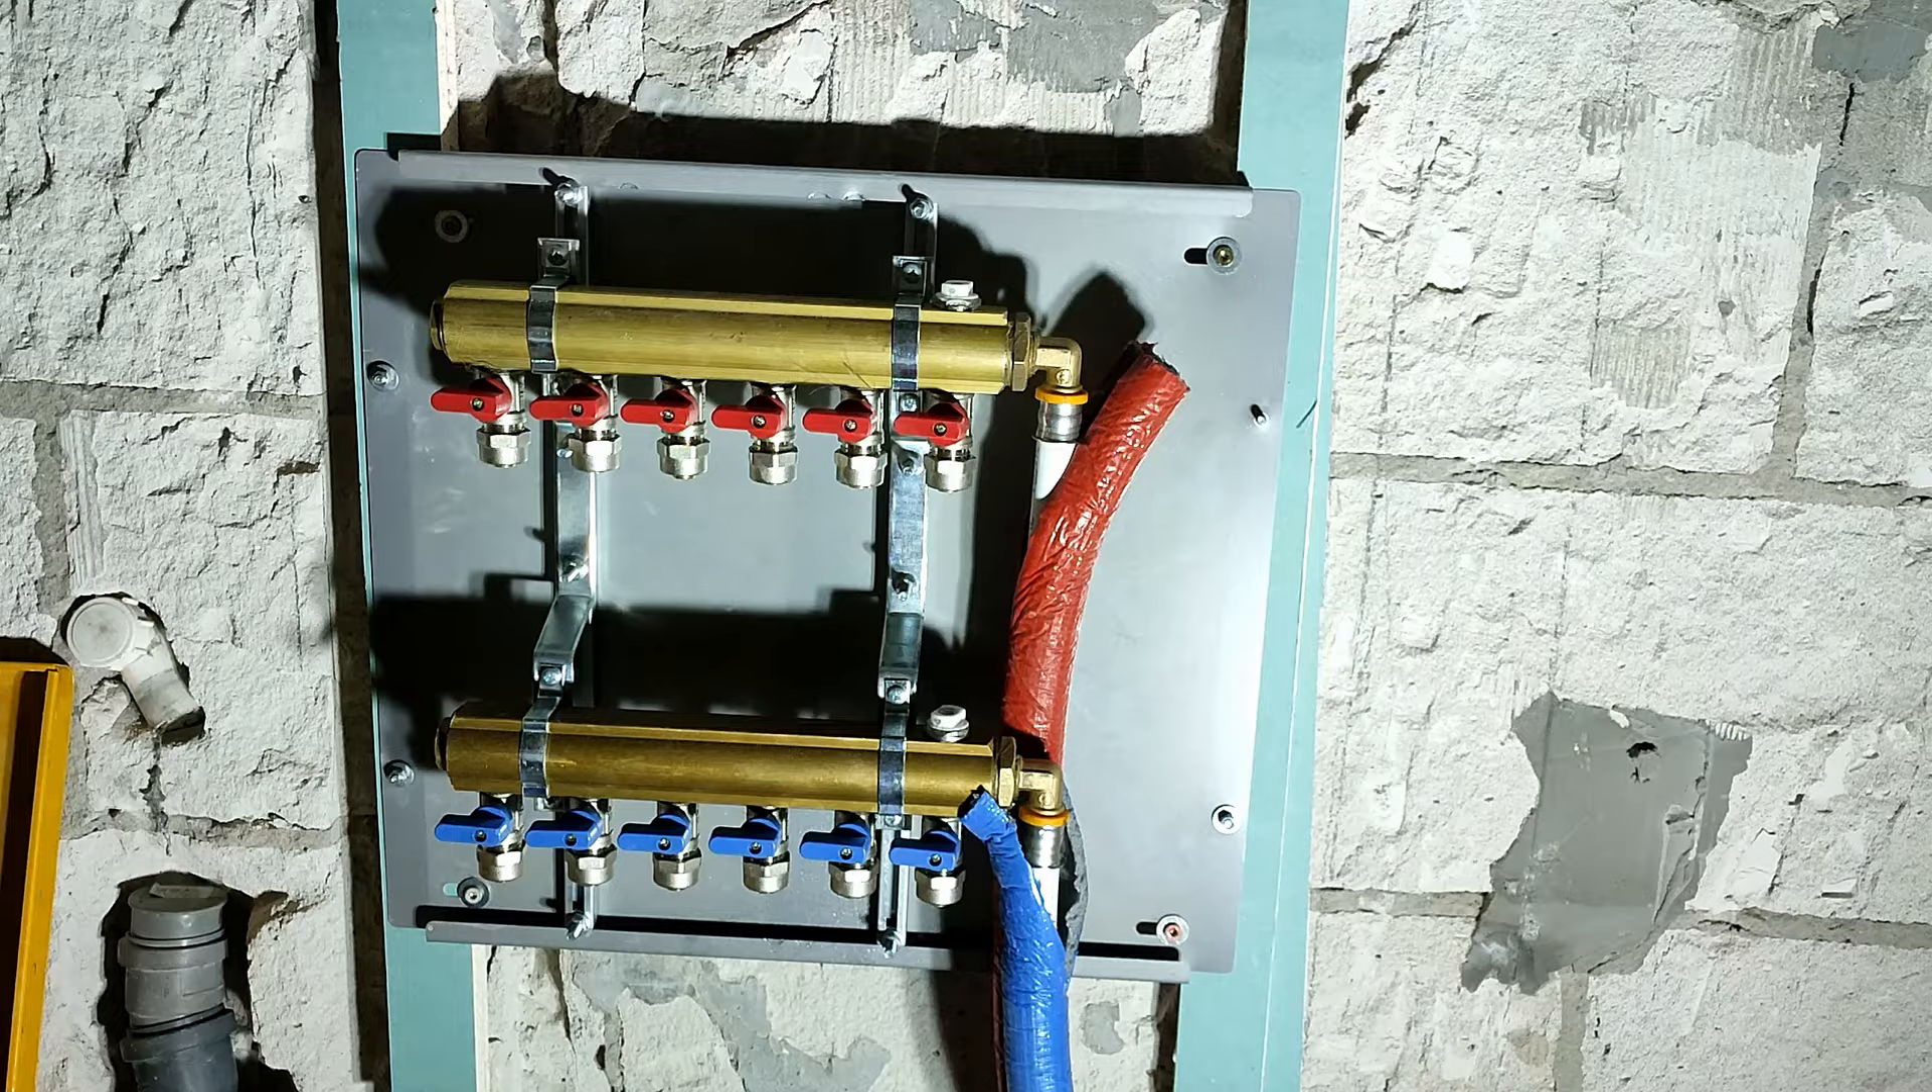Ja rozdzielacz mam już skręcony, no i zasilanie również mam już podłączone.